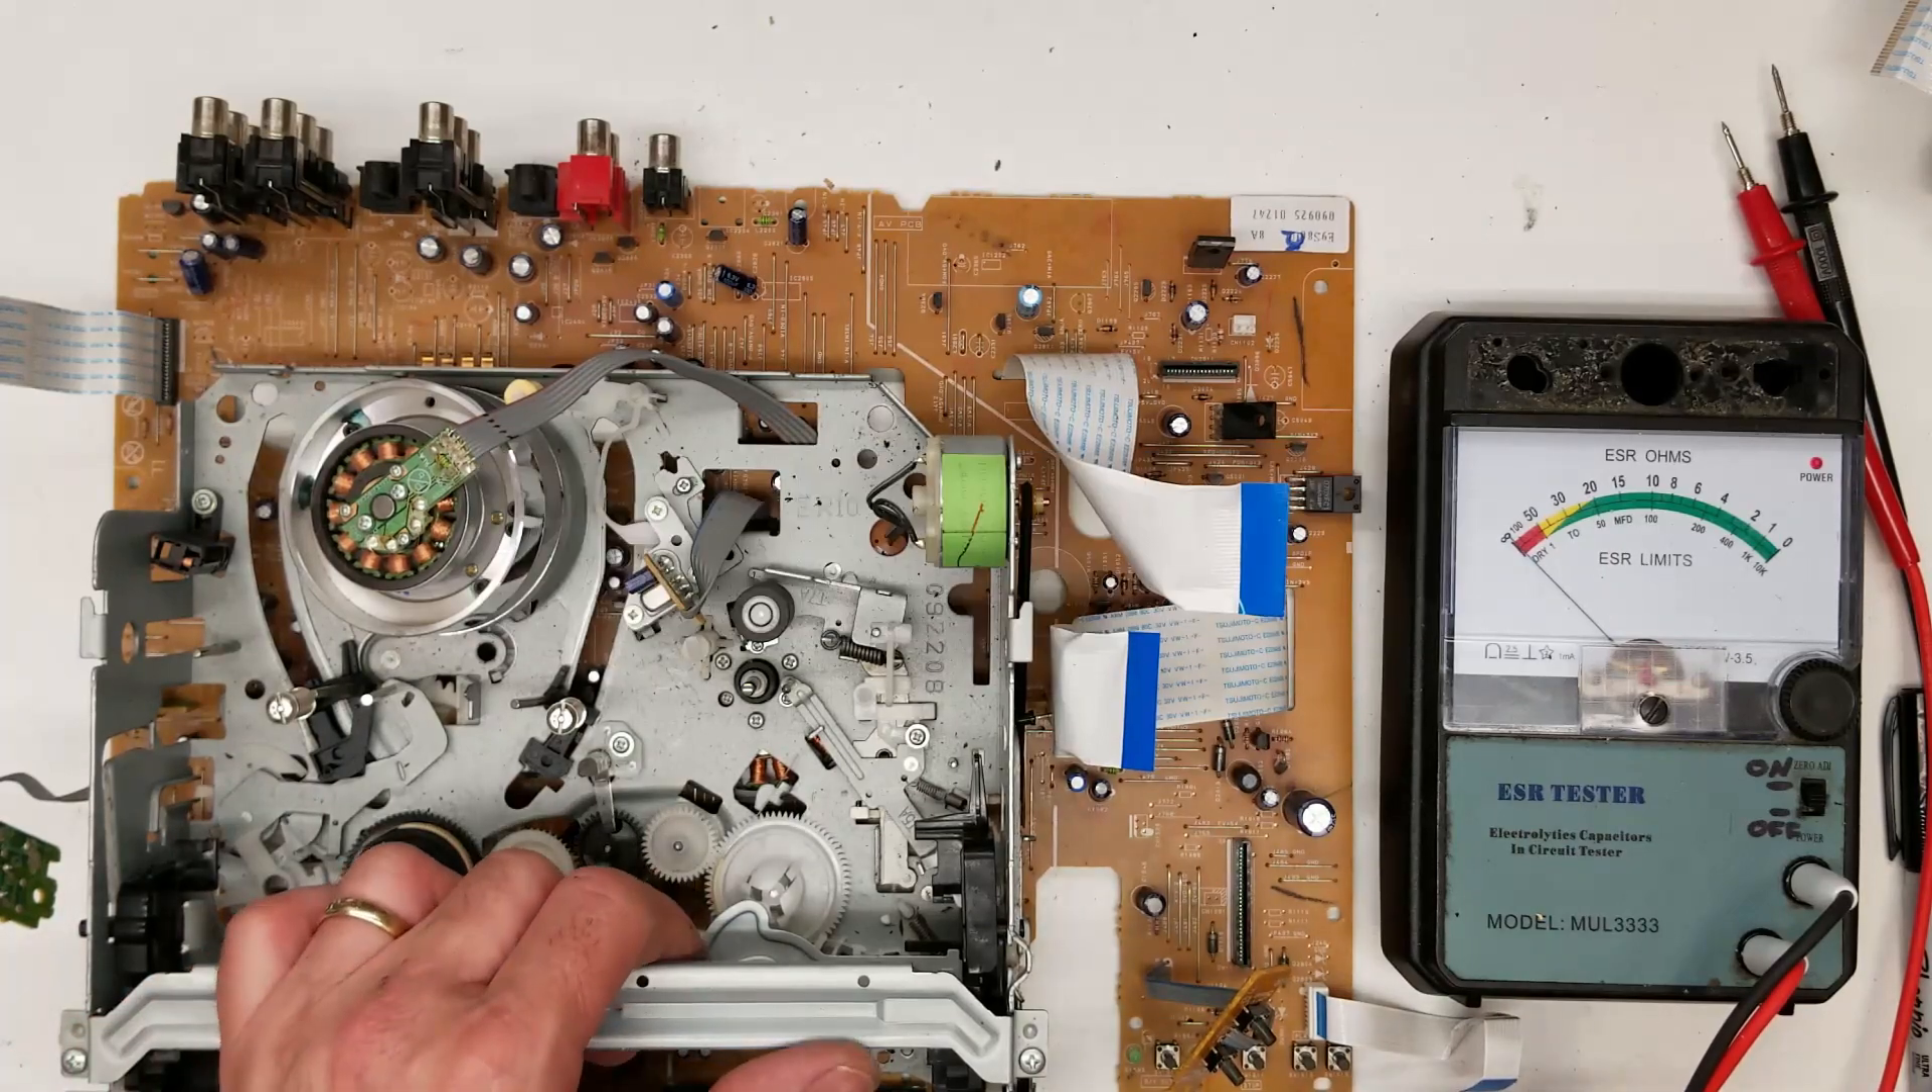Okay, so I've got the board completely out of the unit with the mechanism attached.